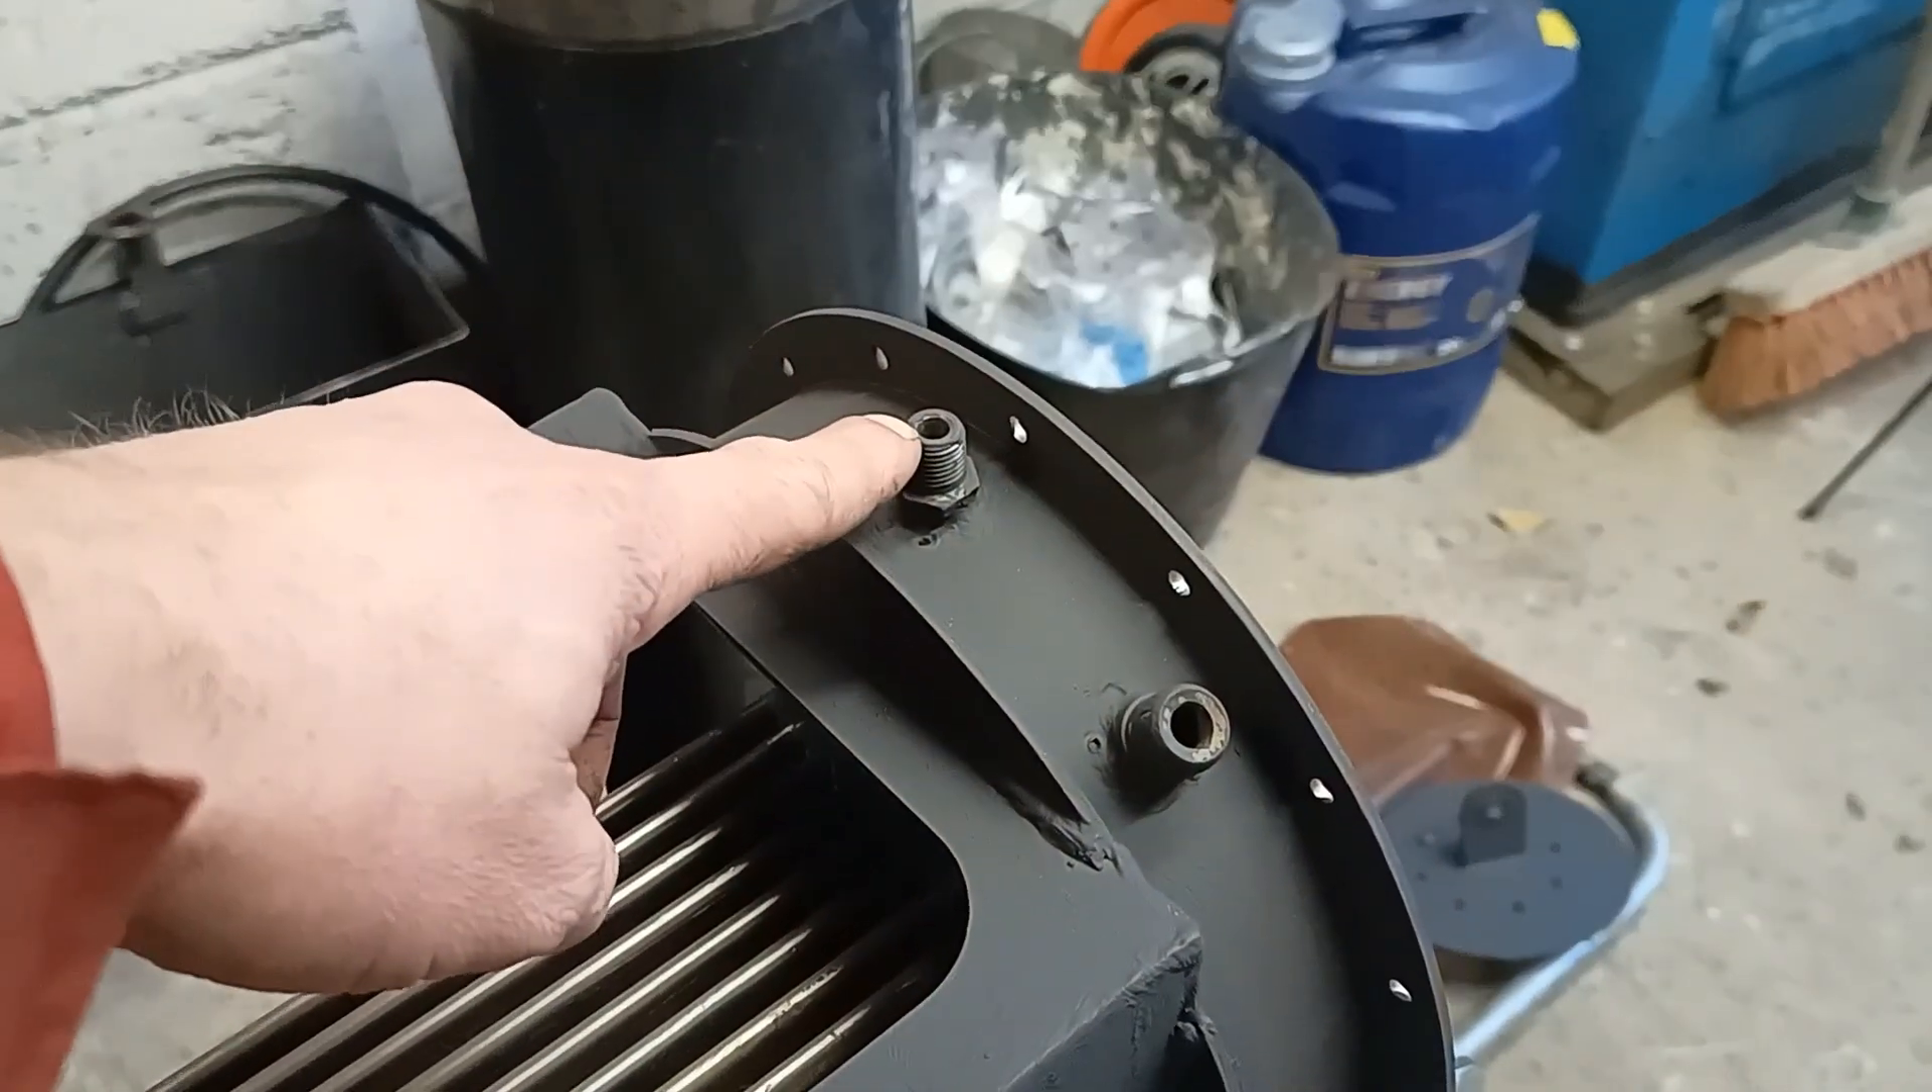I've welded um various bosses and stuff on.